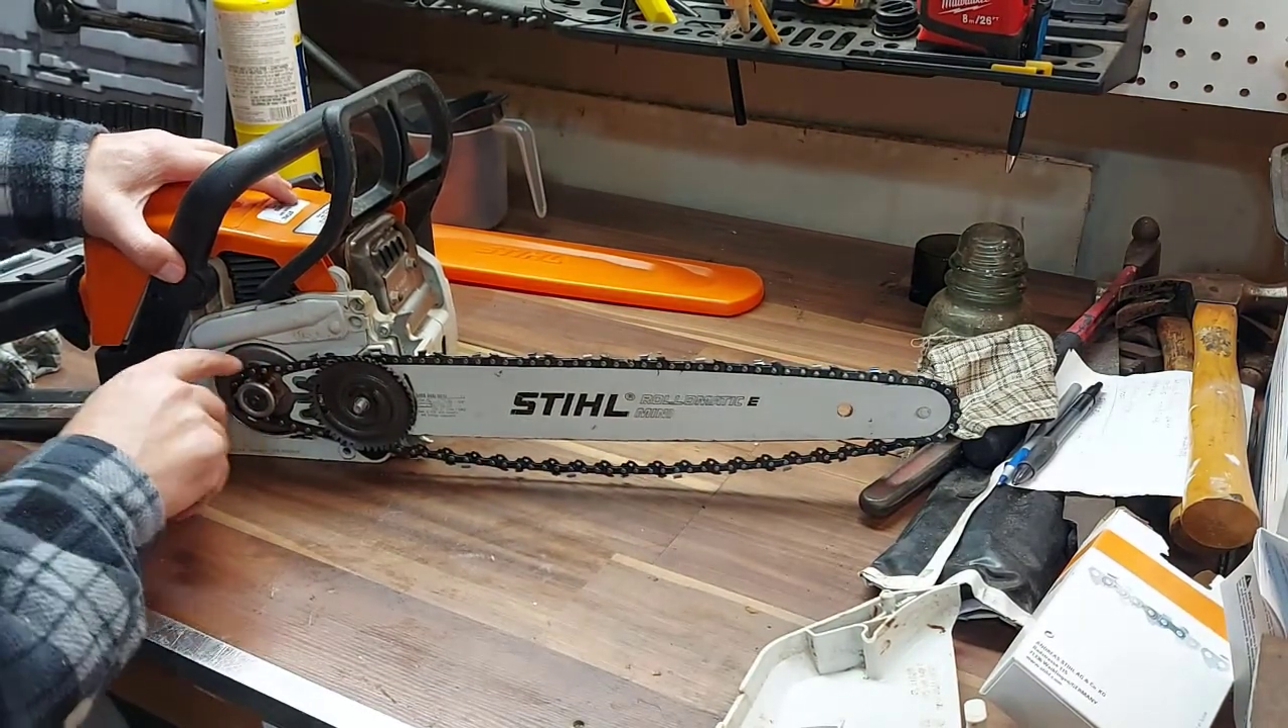So your chain is on nice. It's laying inside the groove here, comes around the roller, and it's on the sprocket here. The chain is in the right direction.